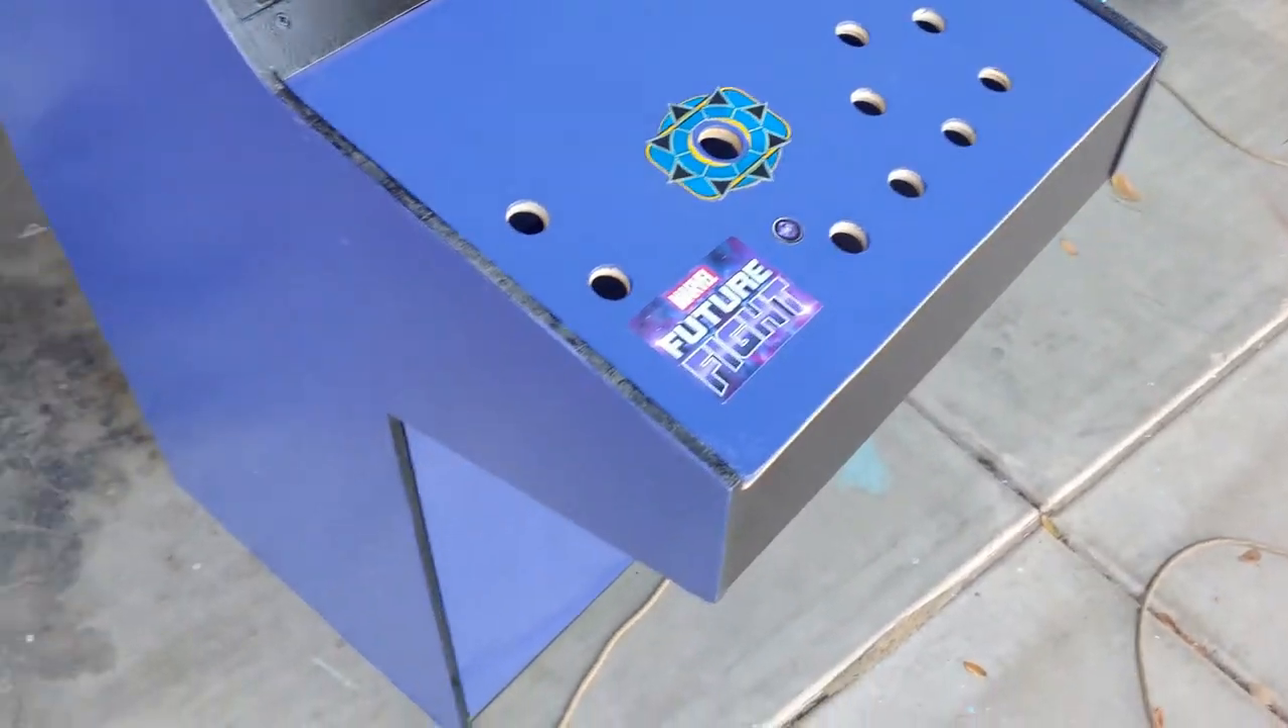We've got our control panel put on I haven't added the buttons or done the wiring but I want to tell you guys really quick about the graphics.